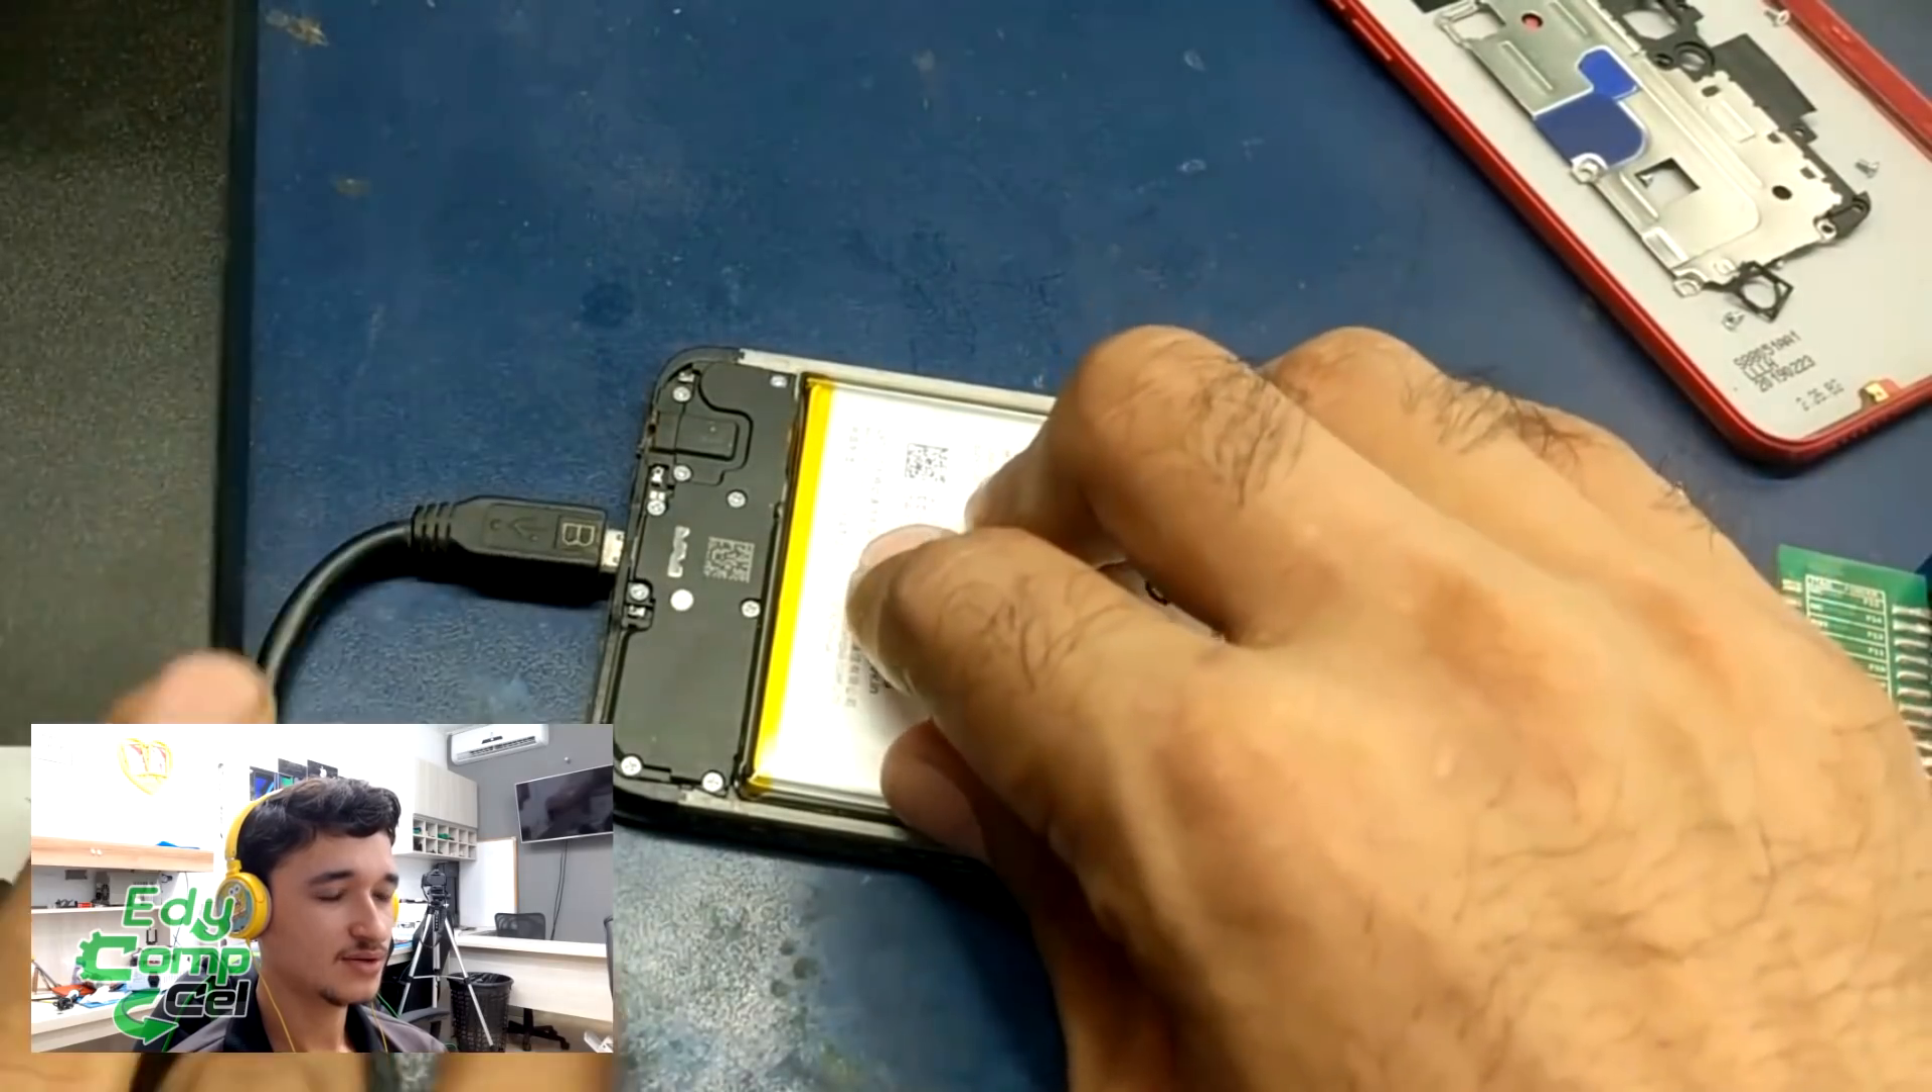Conectou agora o cabo USB No celular.